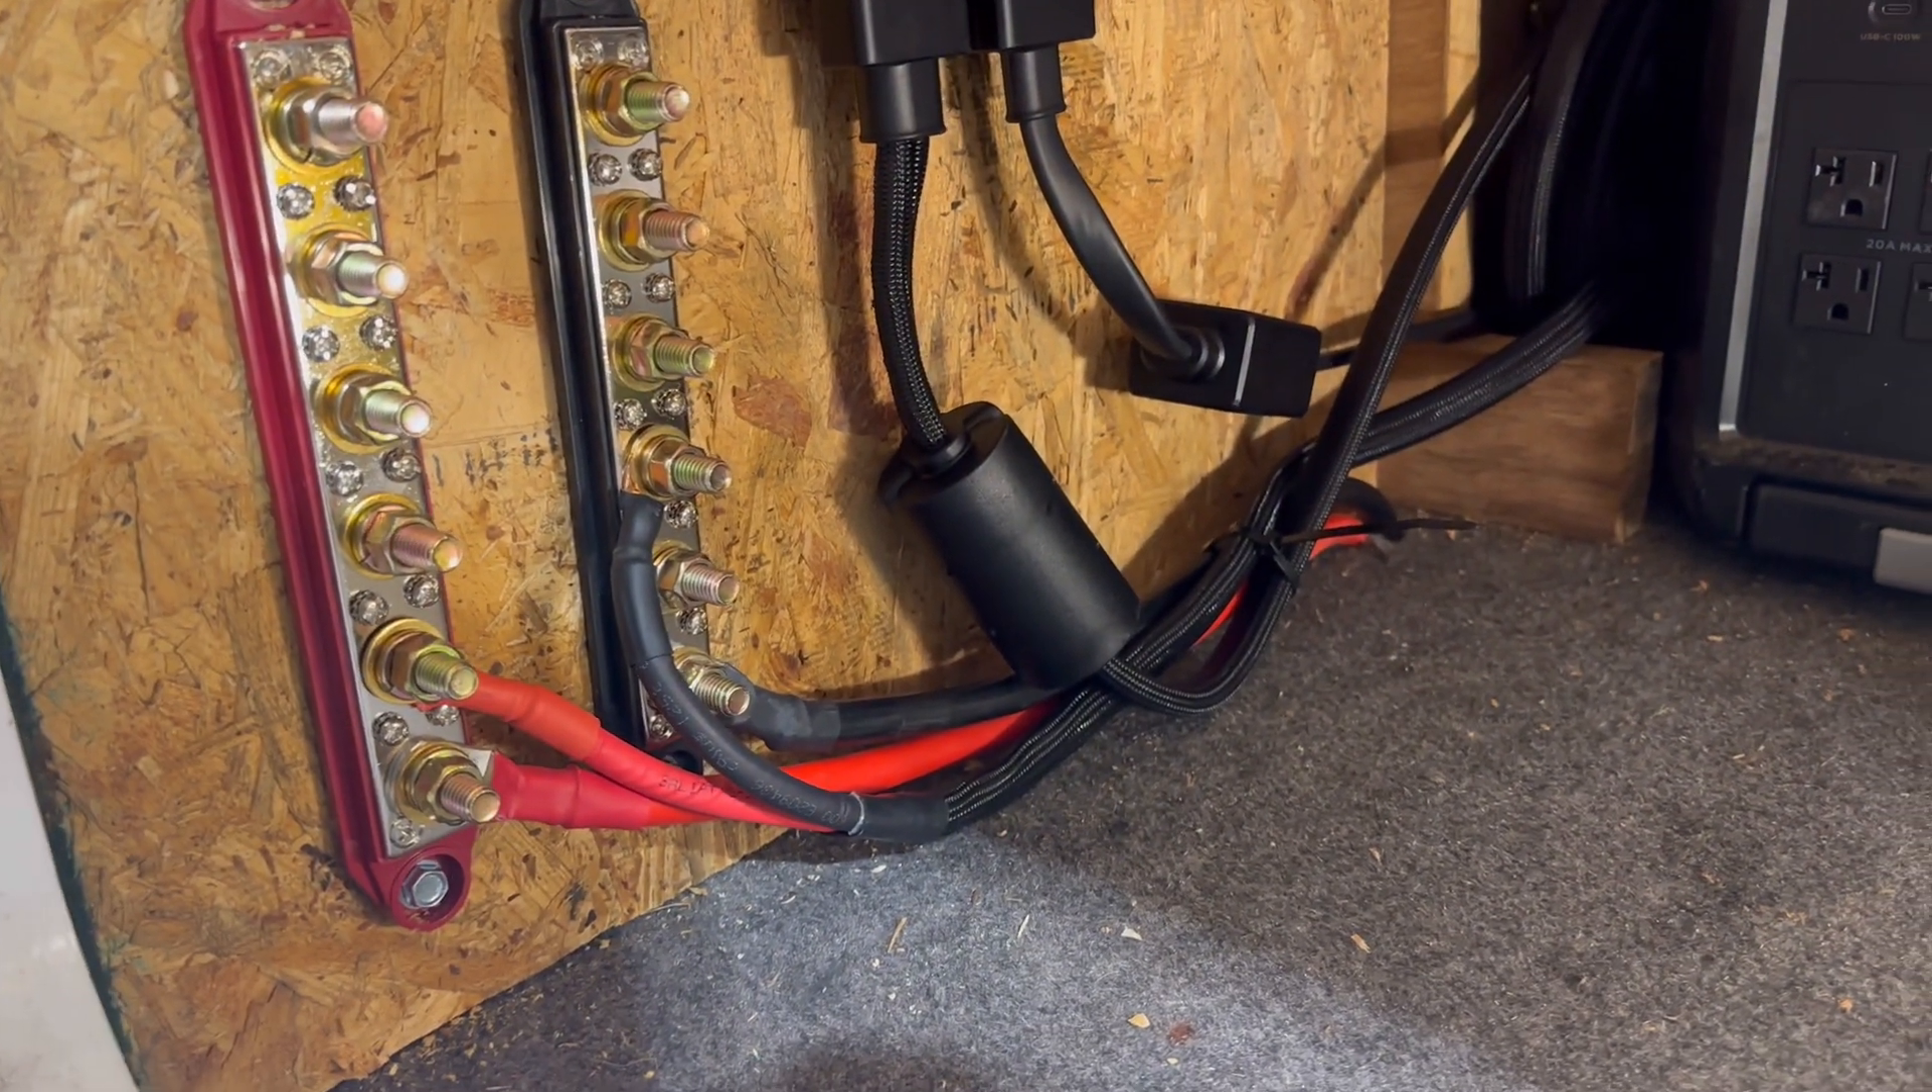Got everything installed. Bus bars wired in and going to go ahead and get it connected.